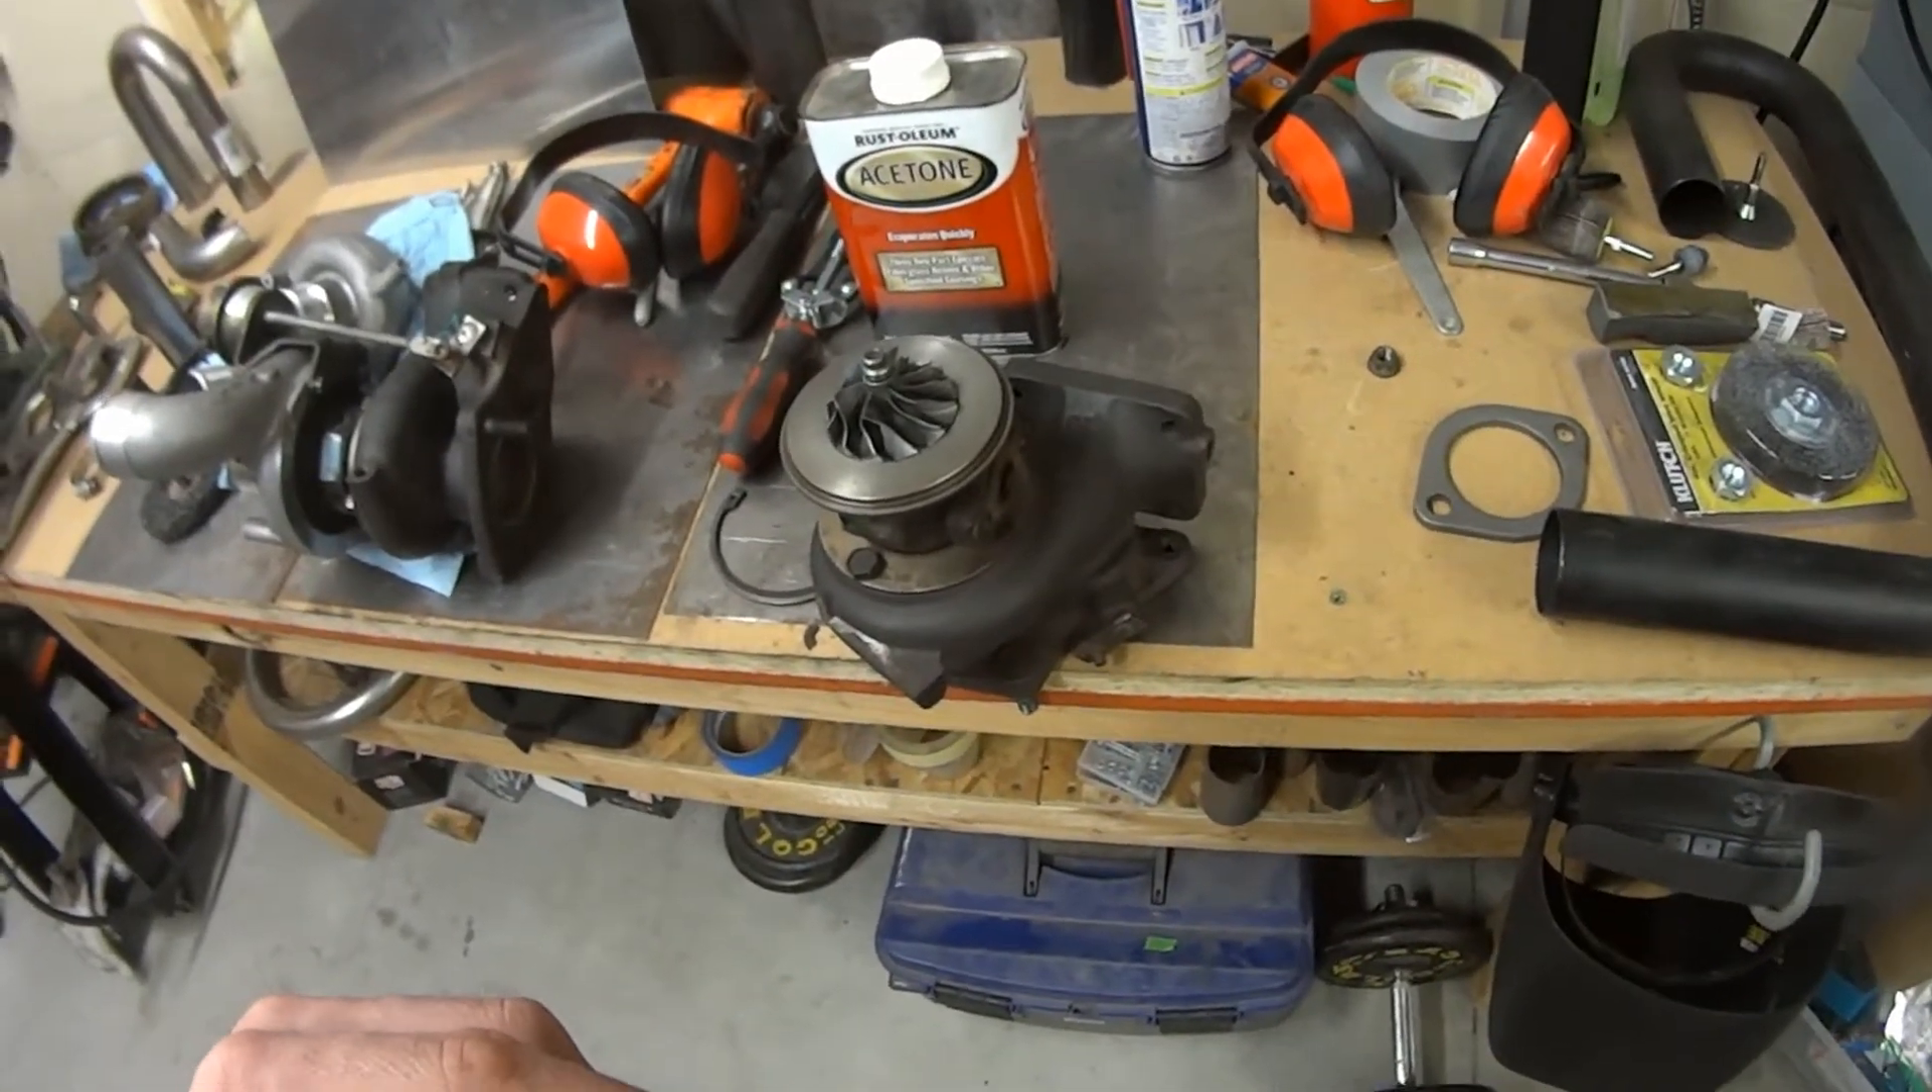So here I have one of my turbochargers with the compressor housing taken off and then I have the other one fully assembled here.